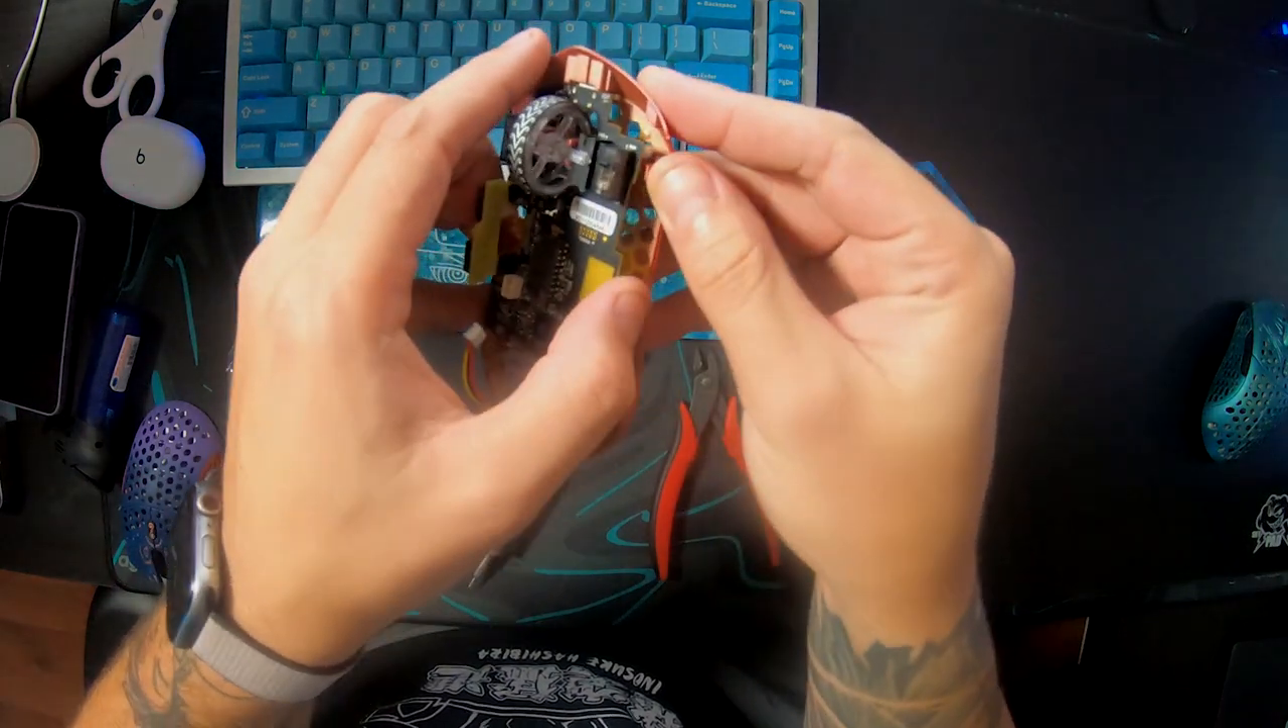The top shell comes right off. And you are presented with the PCB.